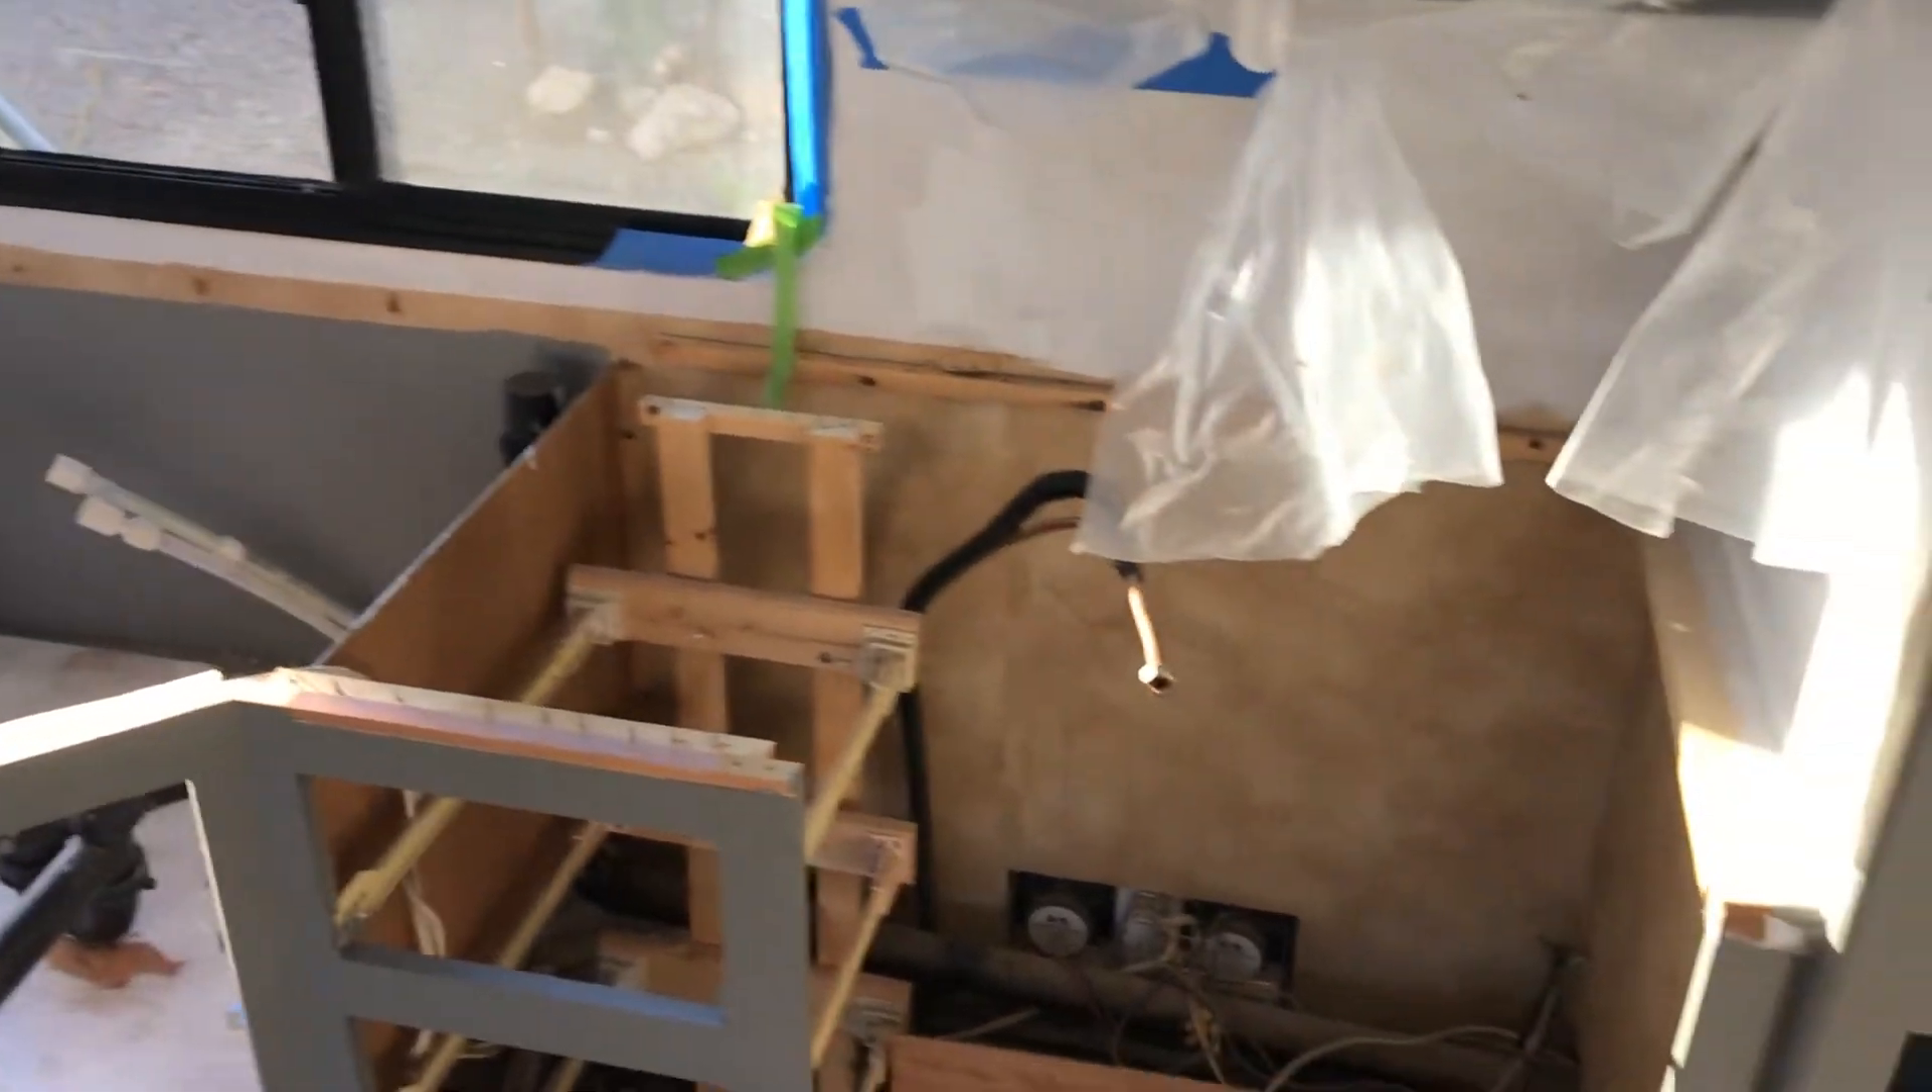All right, we've got the countertops out, got the sinks out, of course, because the countertops are out.